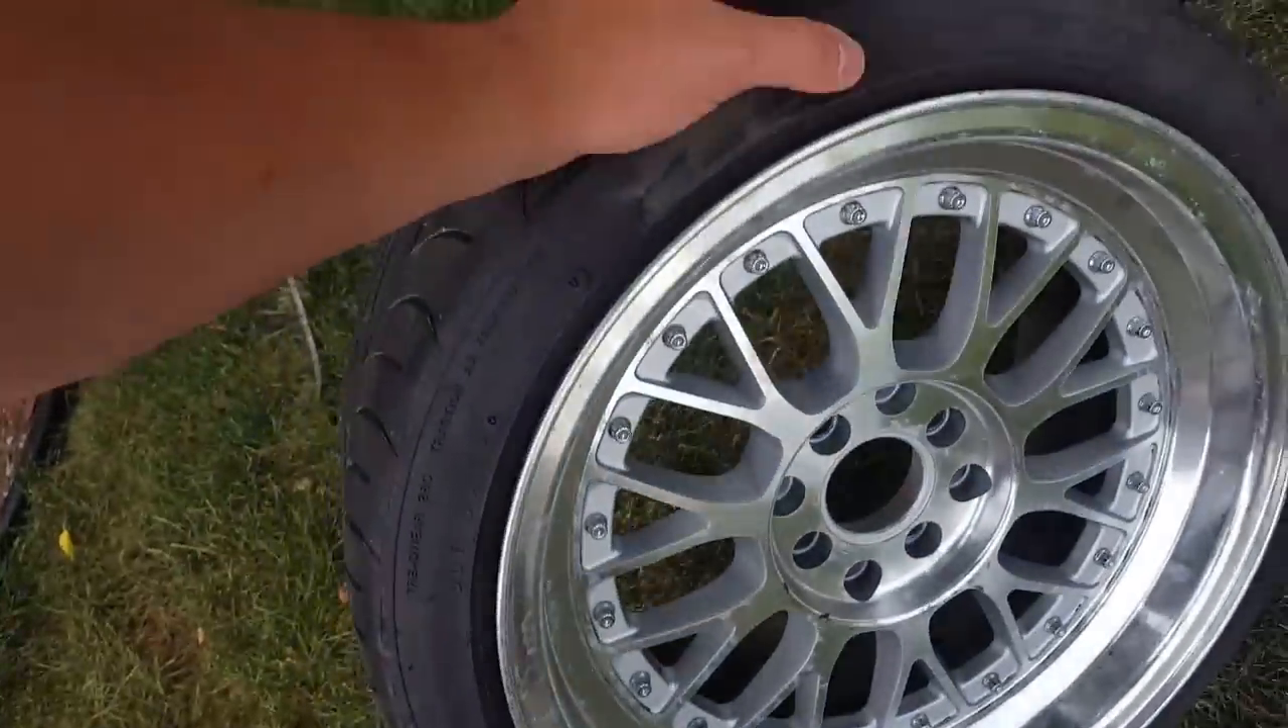Now I got this wheel right here I took the center cap out of it.